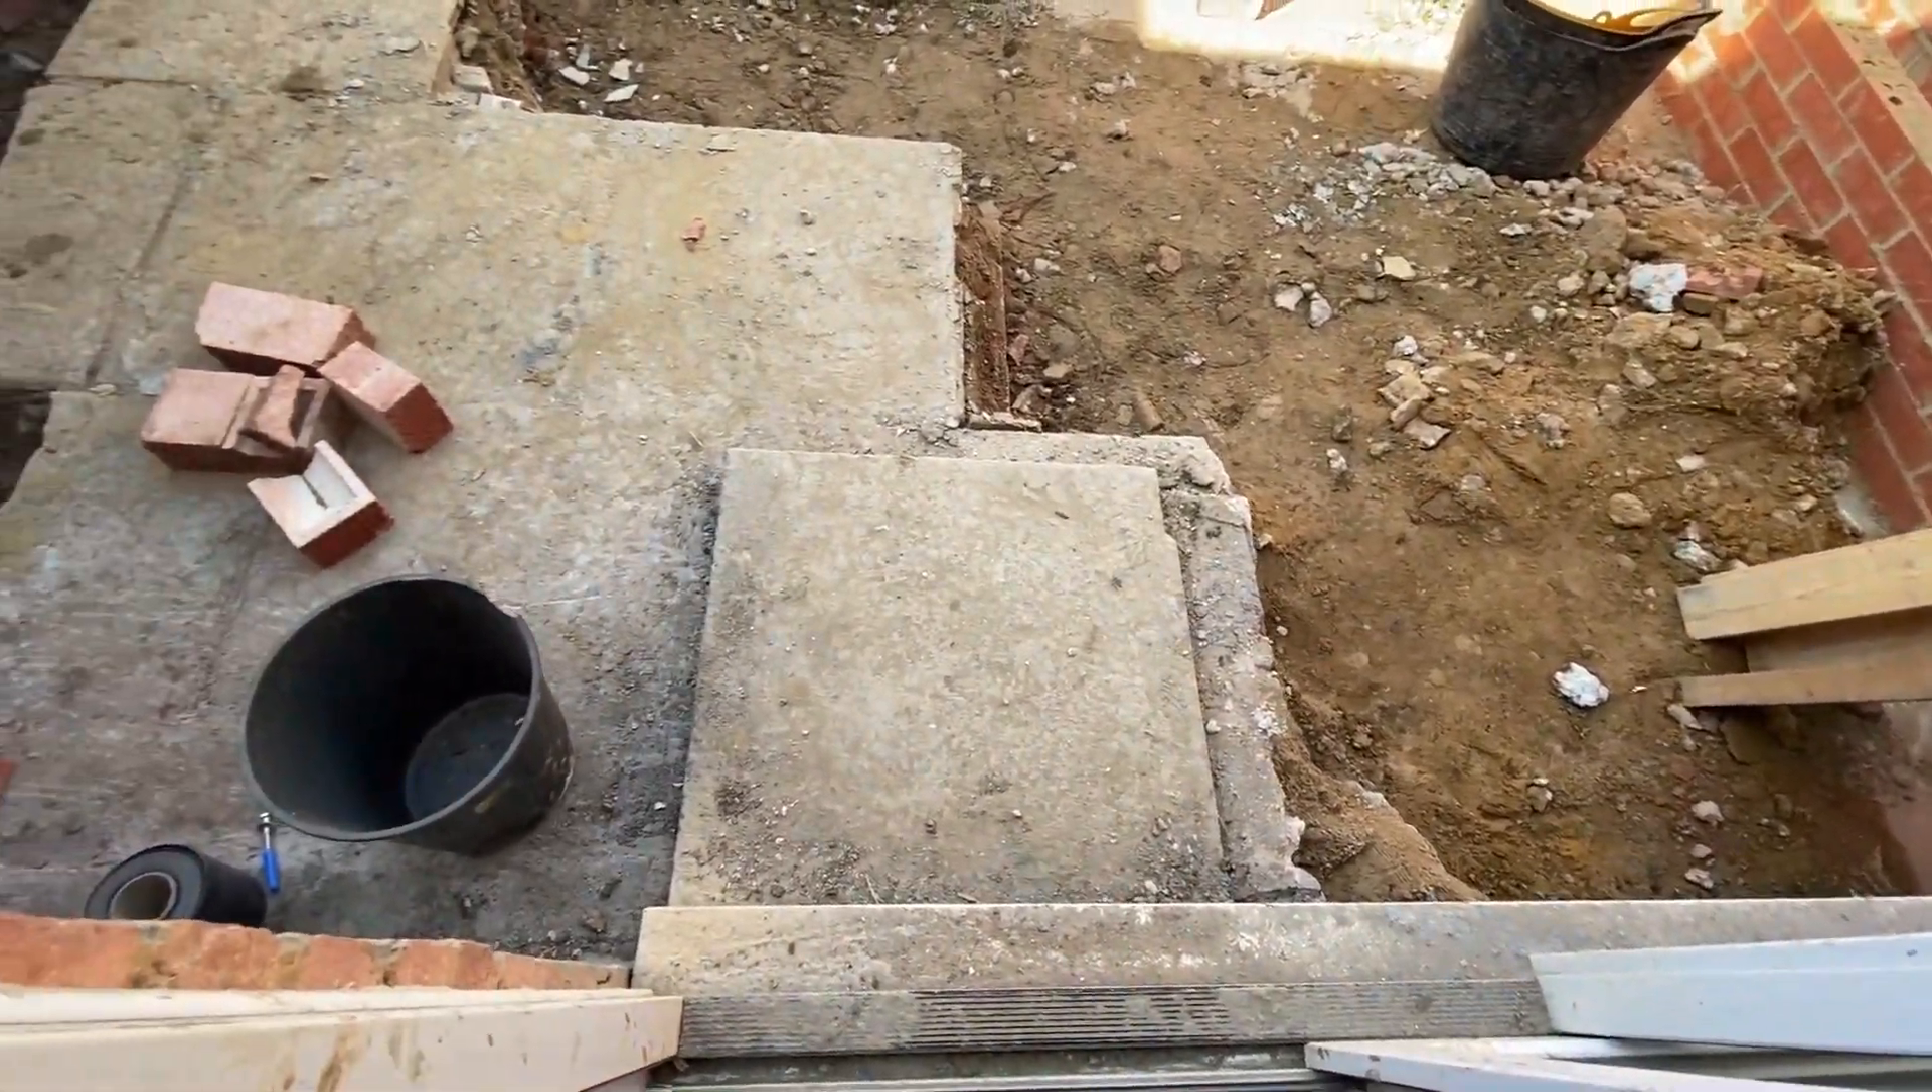You can see the patio that we've started taking out so it now looks like it's quite a deep cavity here.